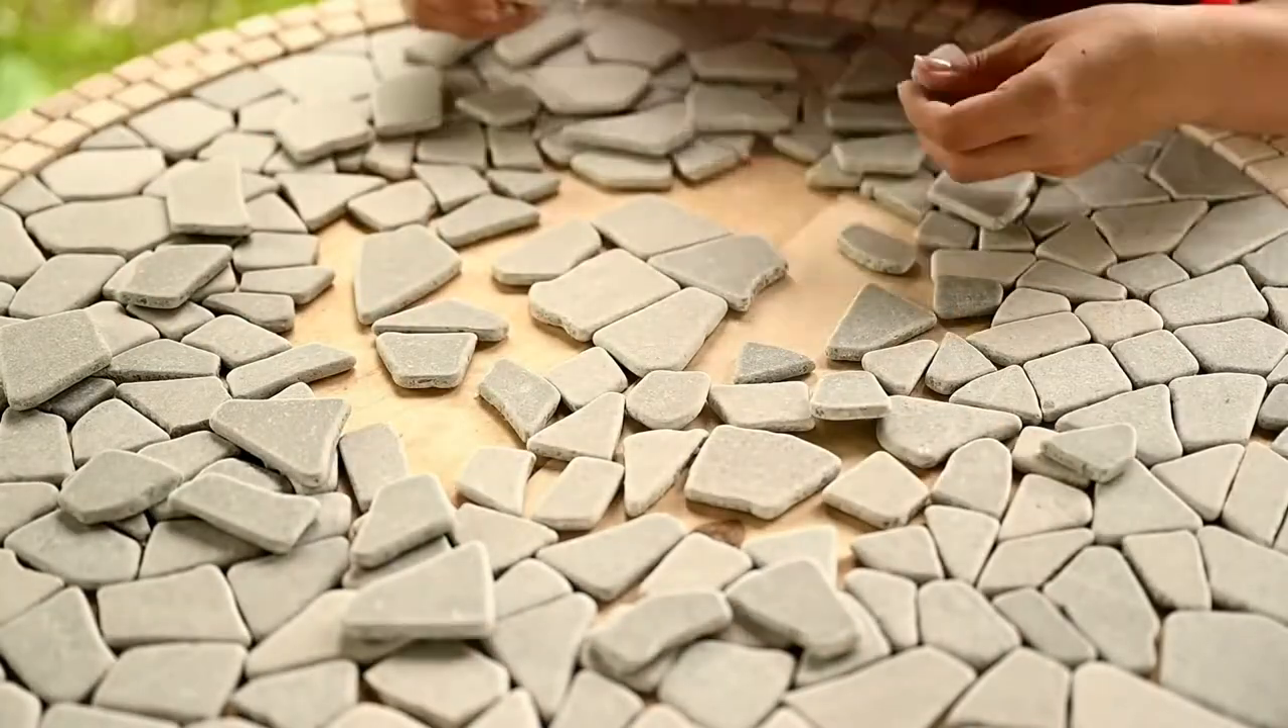I'm finishing laying out the mosaic on the top.